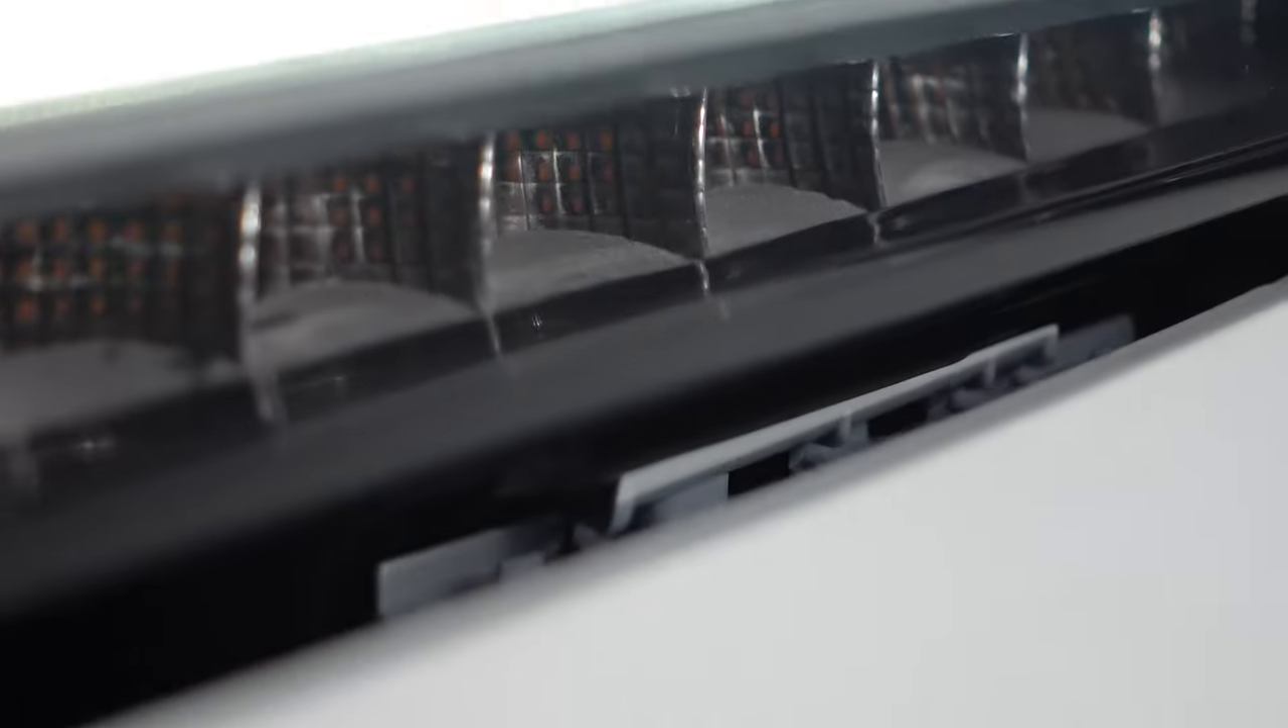So if you look right here you see that gap under the headlight.